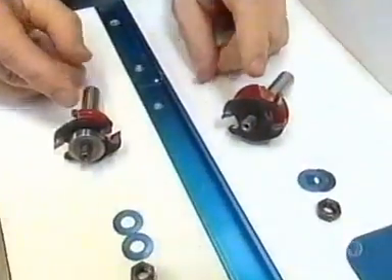I've removed the nuts and the washers.